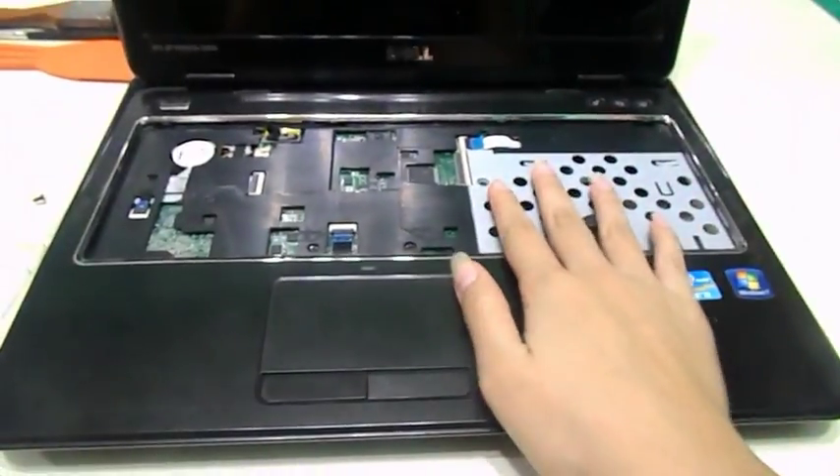Now, as you see right here, the keyboard is gone.